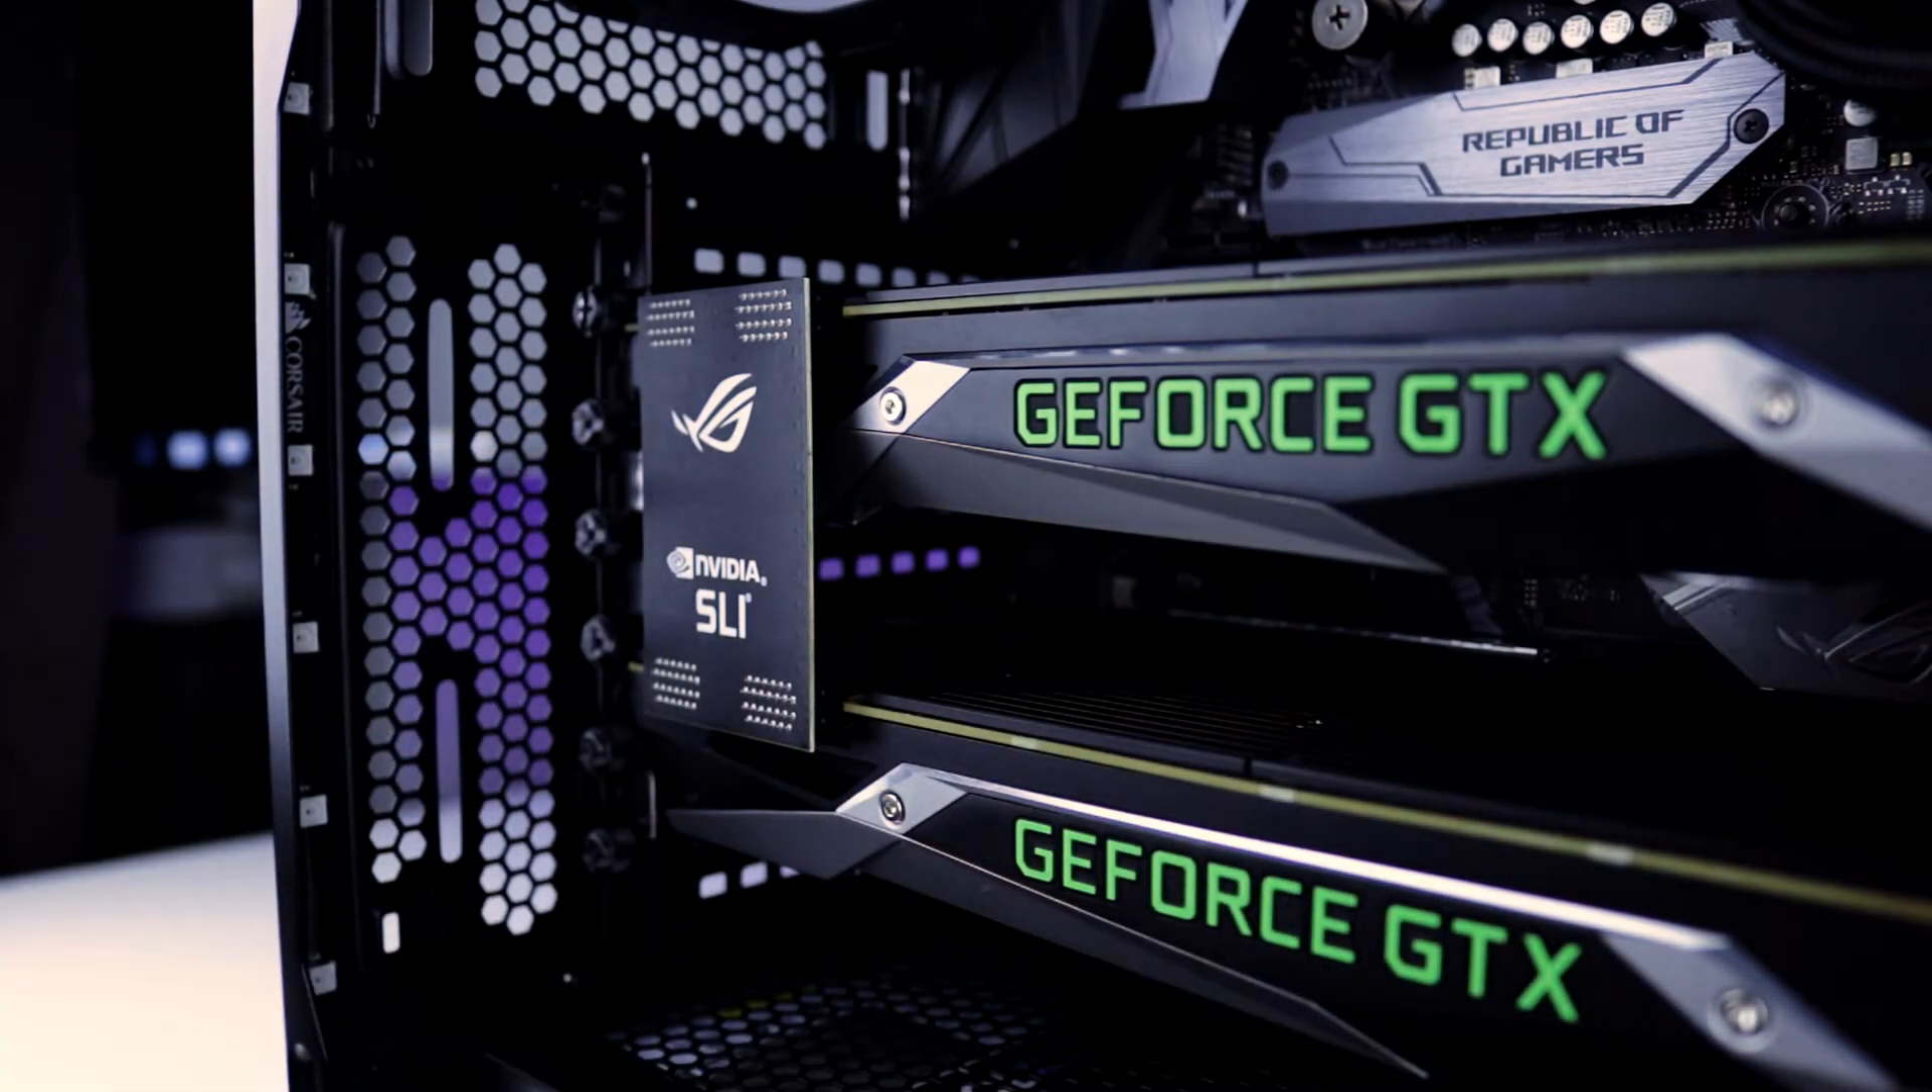Simply place the SLI bridge onto both graphics cards Give it a little push And now it is secured and ready to go.